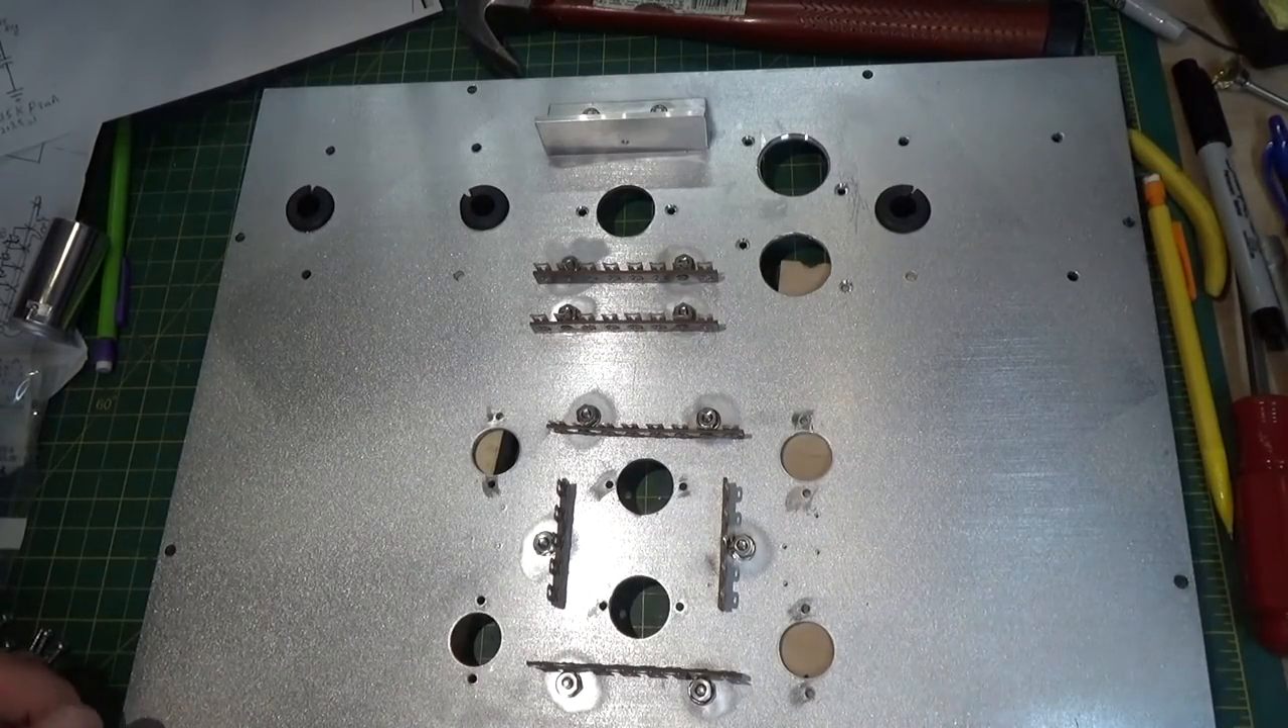I got some, most of the holes punched out. I got the terminal strips positioned.